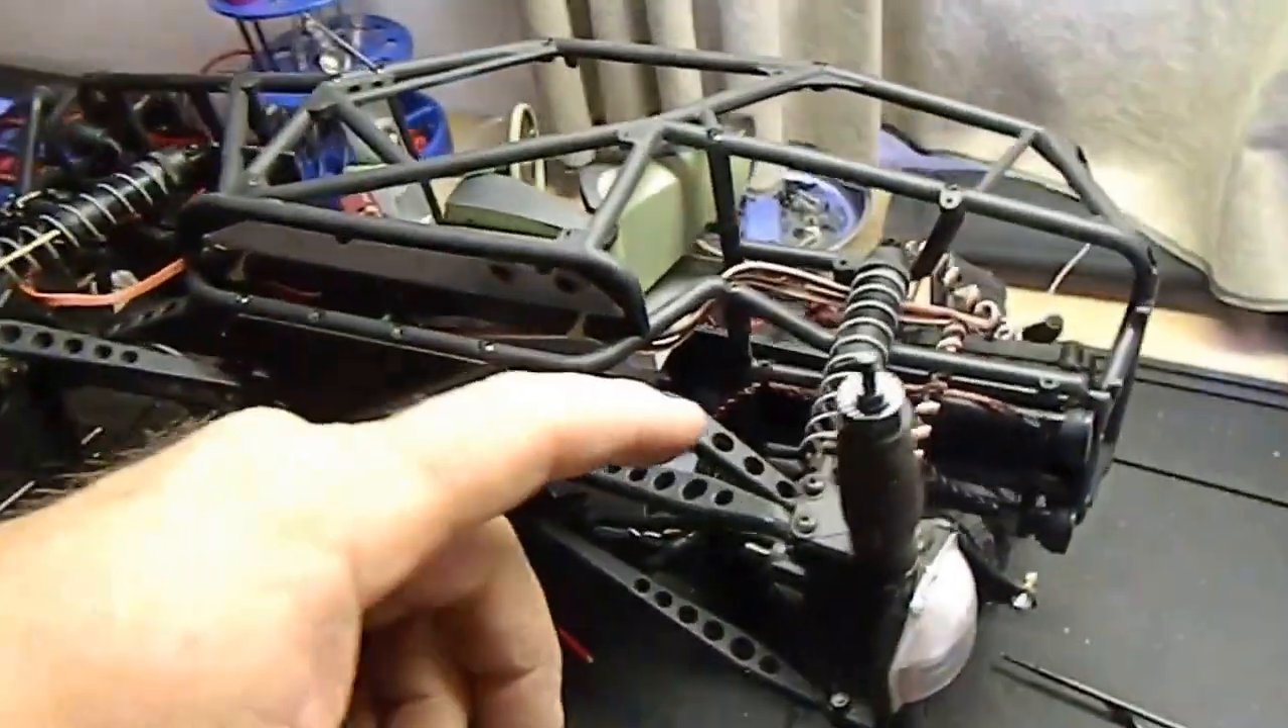All right we got the wheels off and as you can see we're going to have to take the shock off right here.